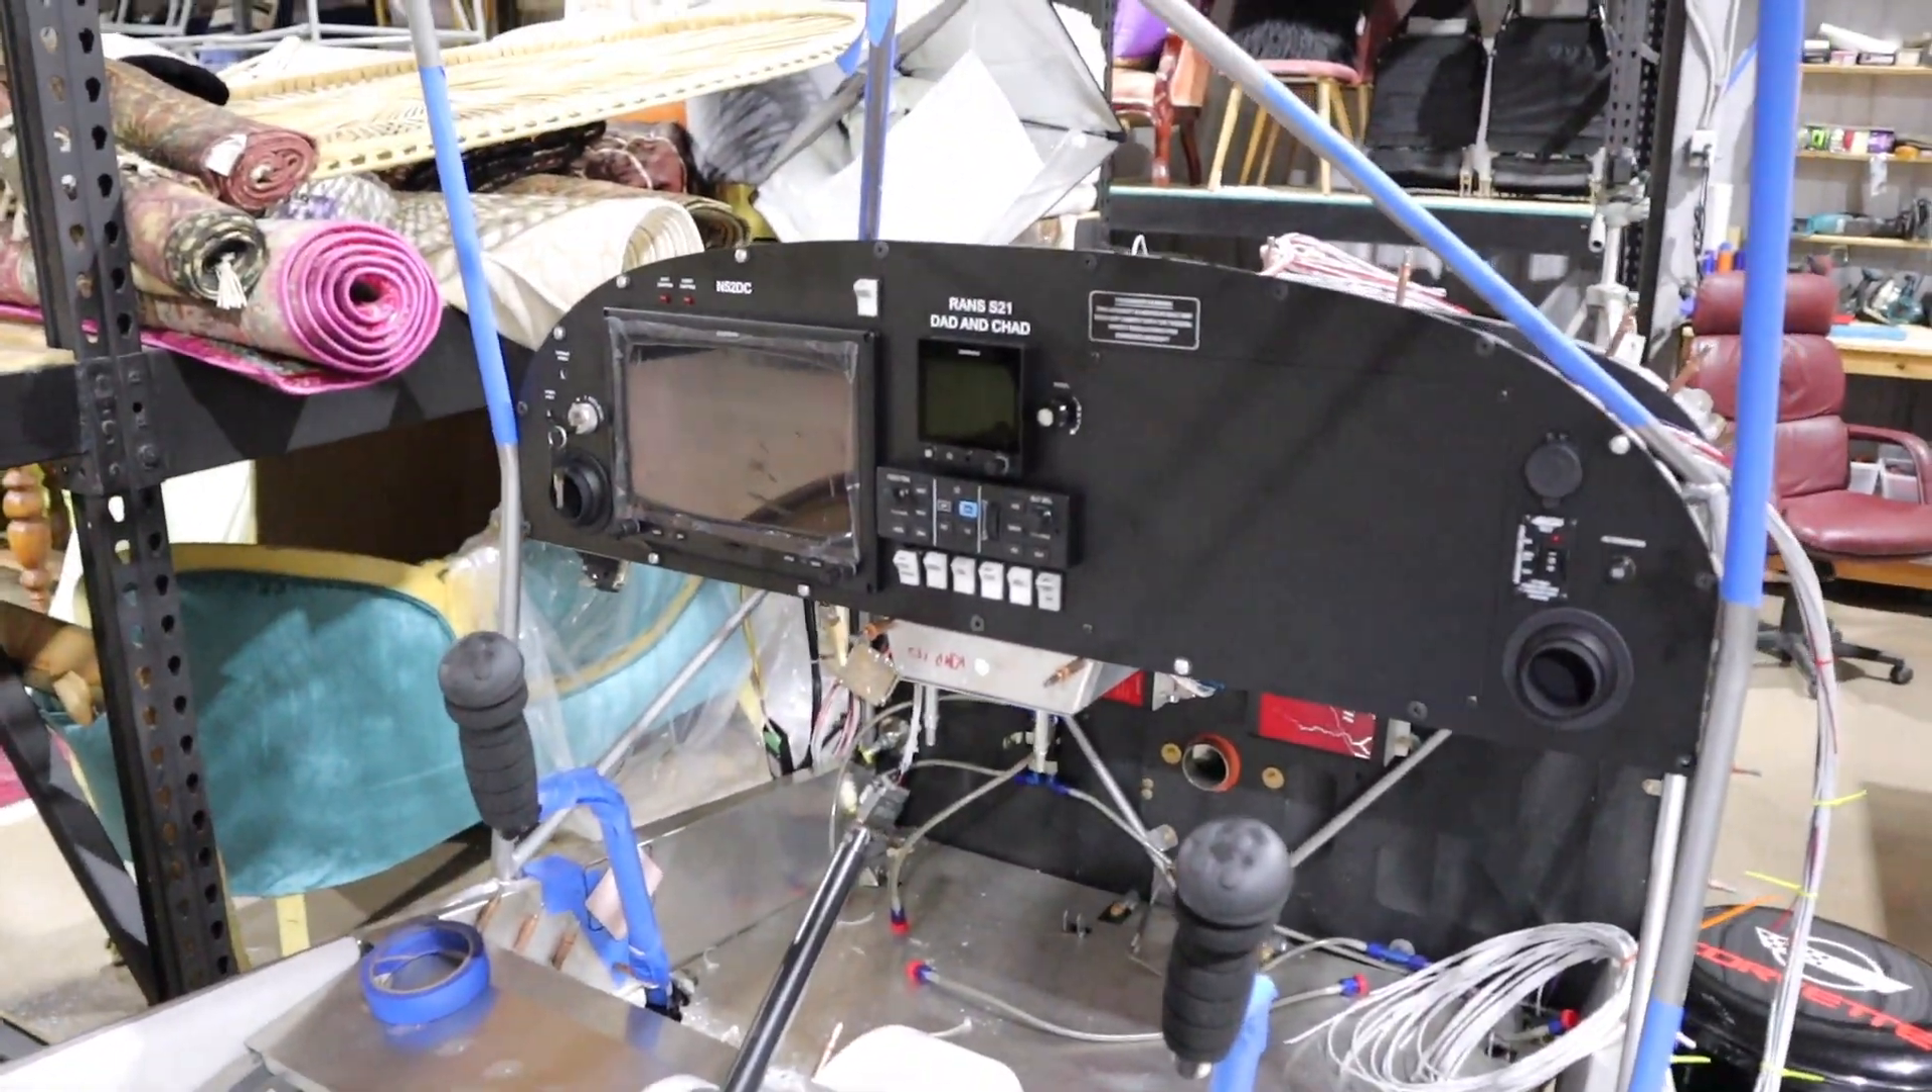So, the panel came in and we went ahead and mounted it.